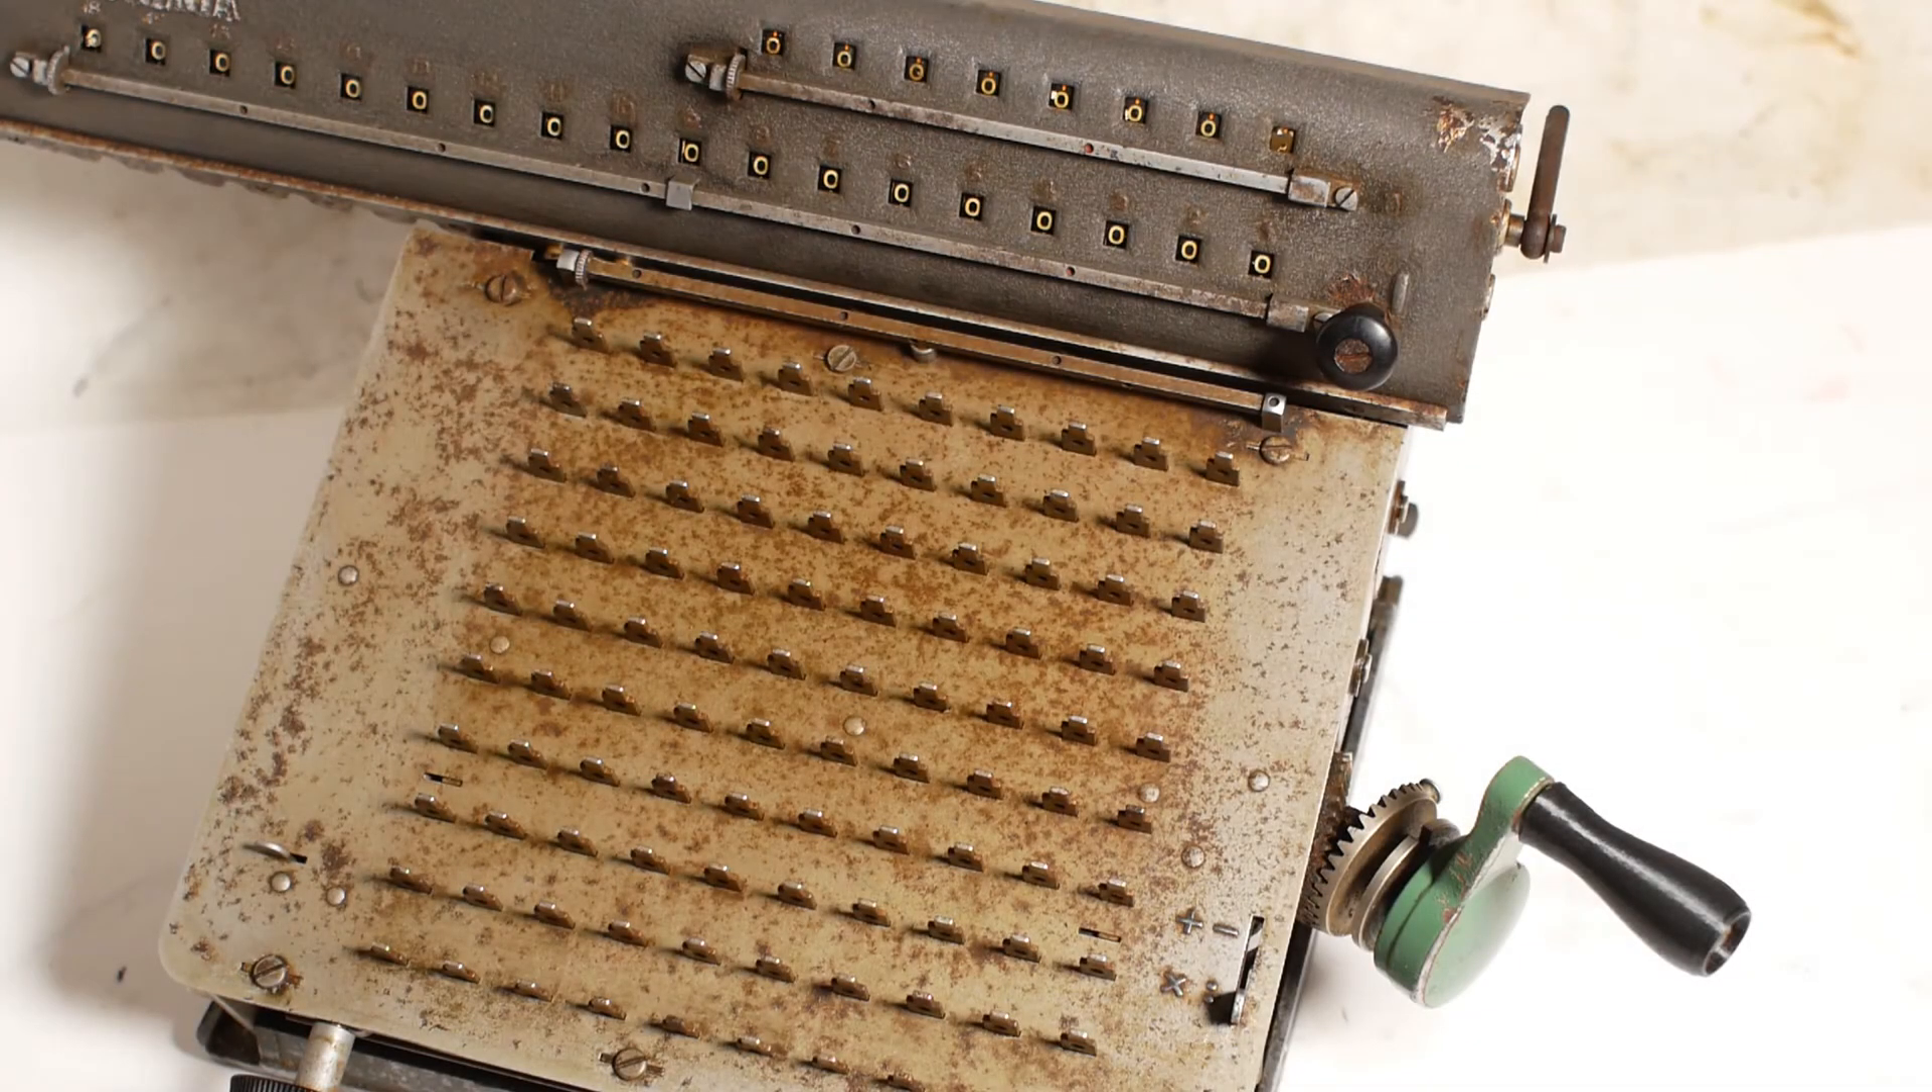OK, I've fitted the carriage back onto the machine, now to give it a quick test.